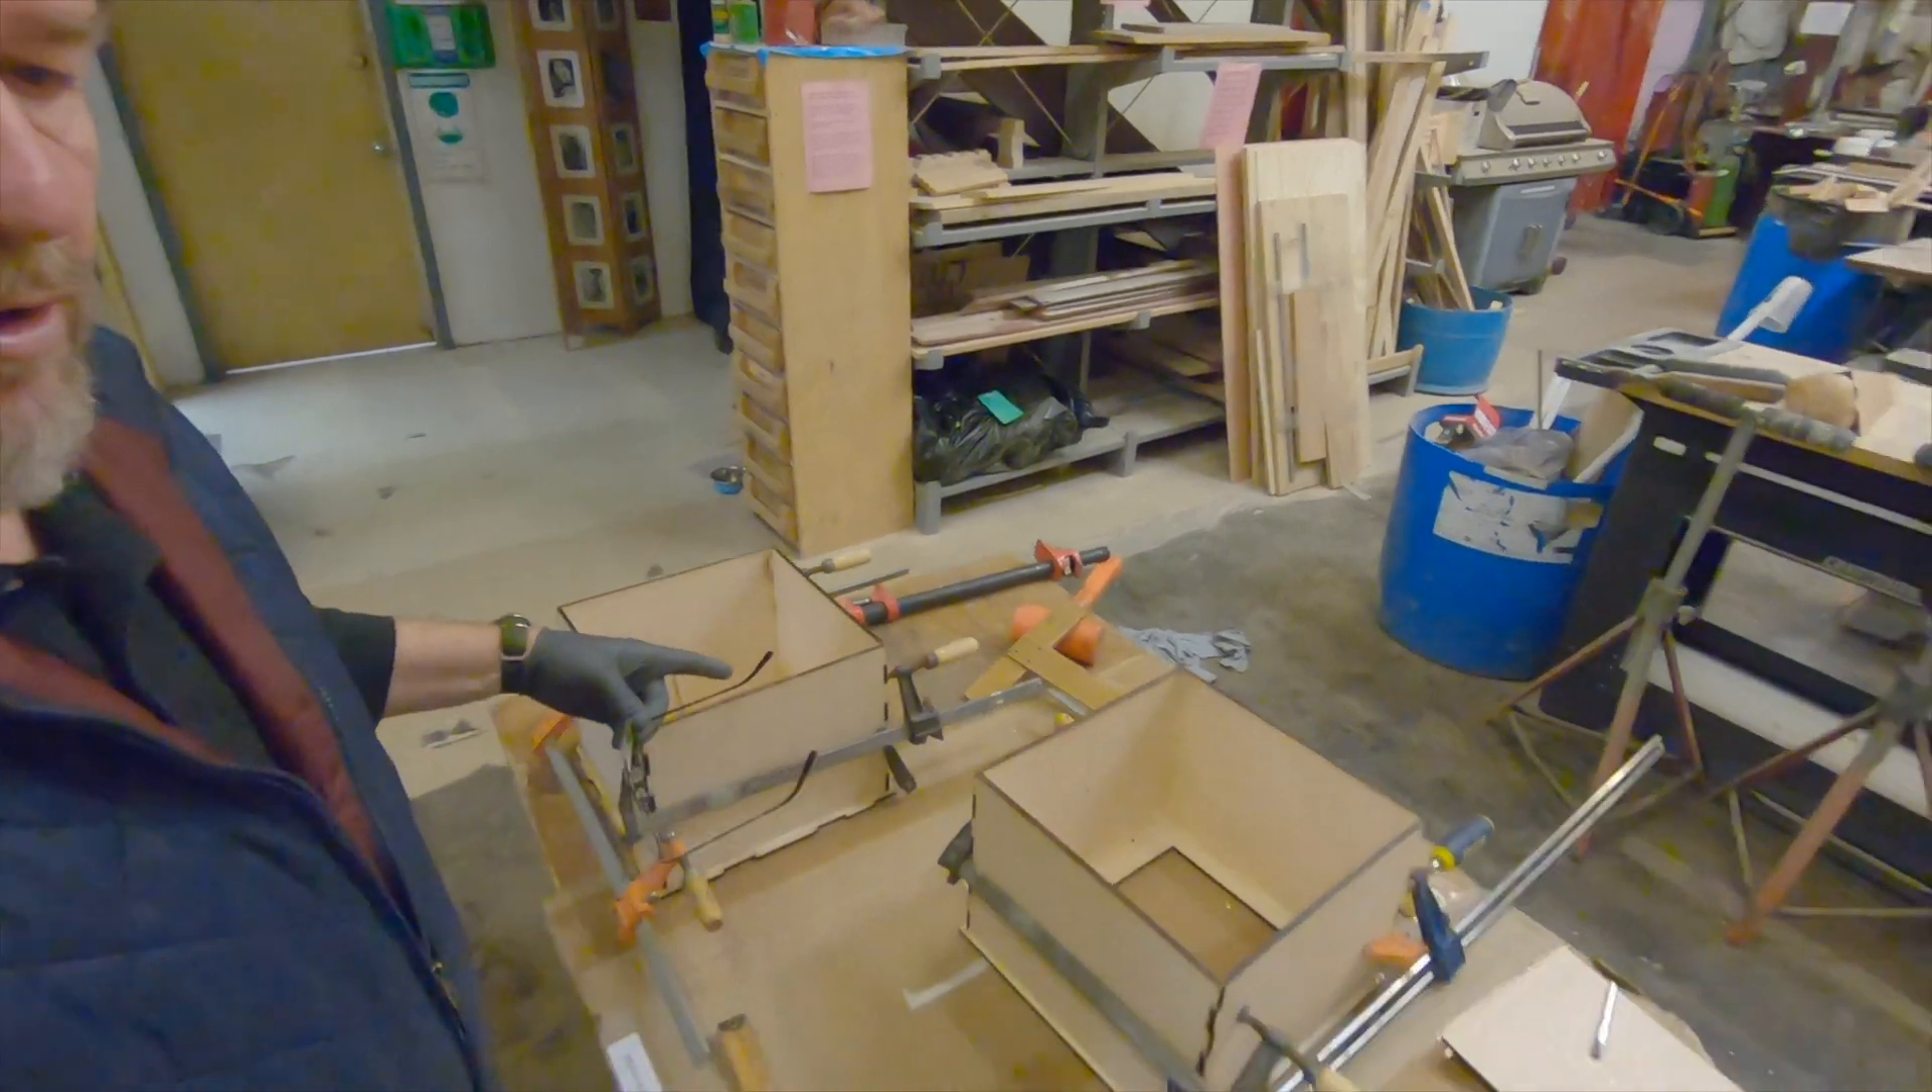So we have the rear box already assembled and glued, and we have the front box assembled and glued.